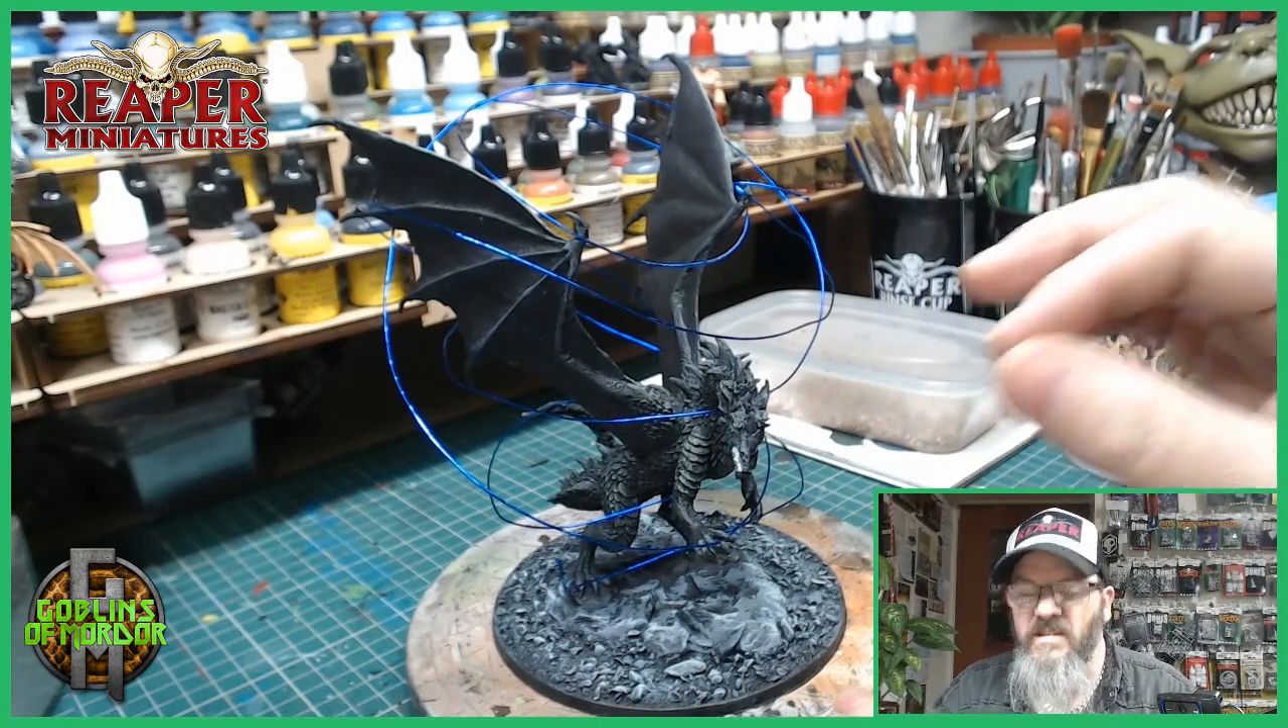Okay, I've pinned and stuck all my wire around the dragon.